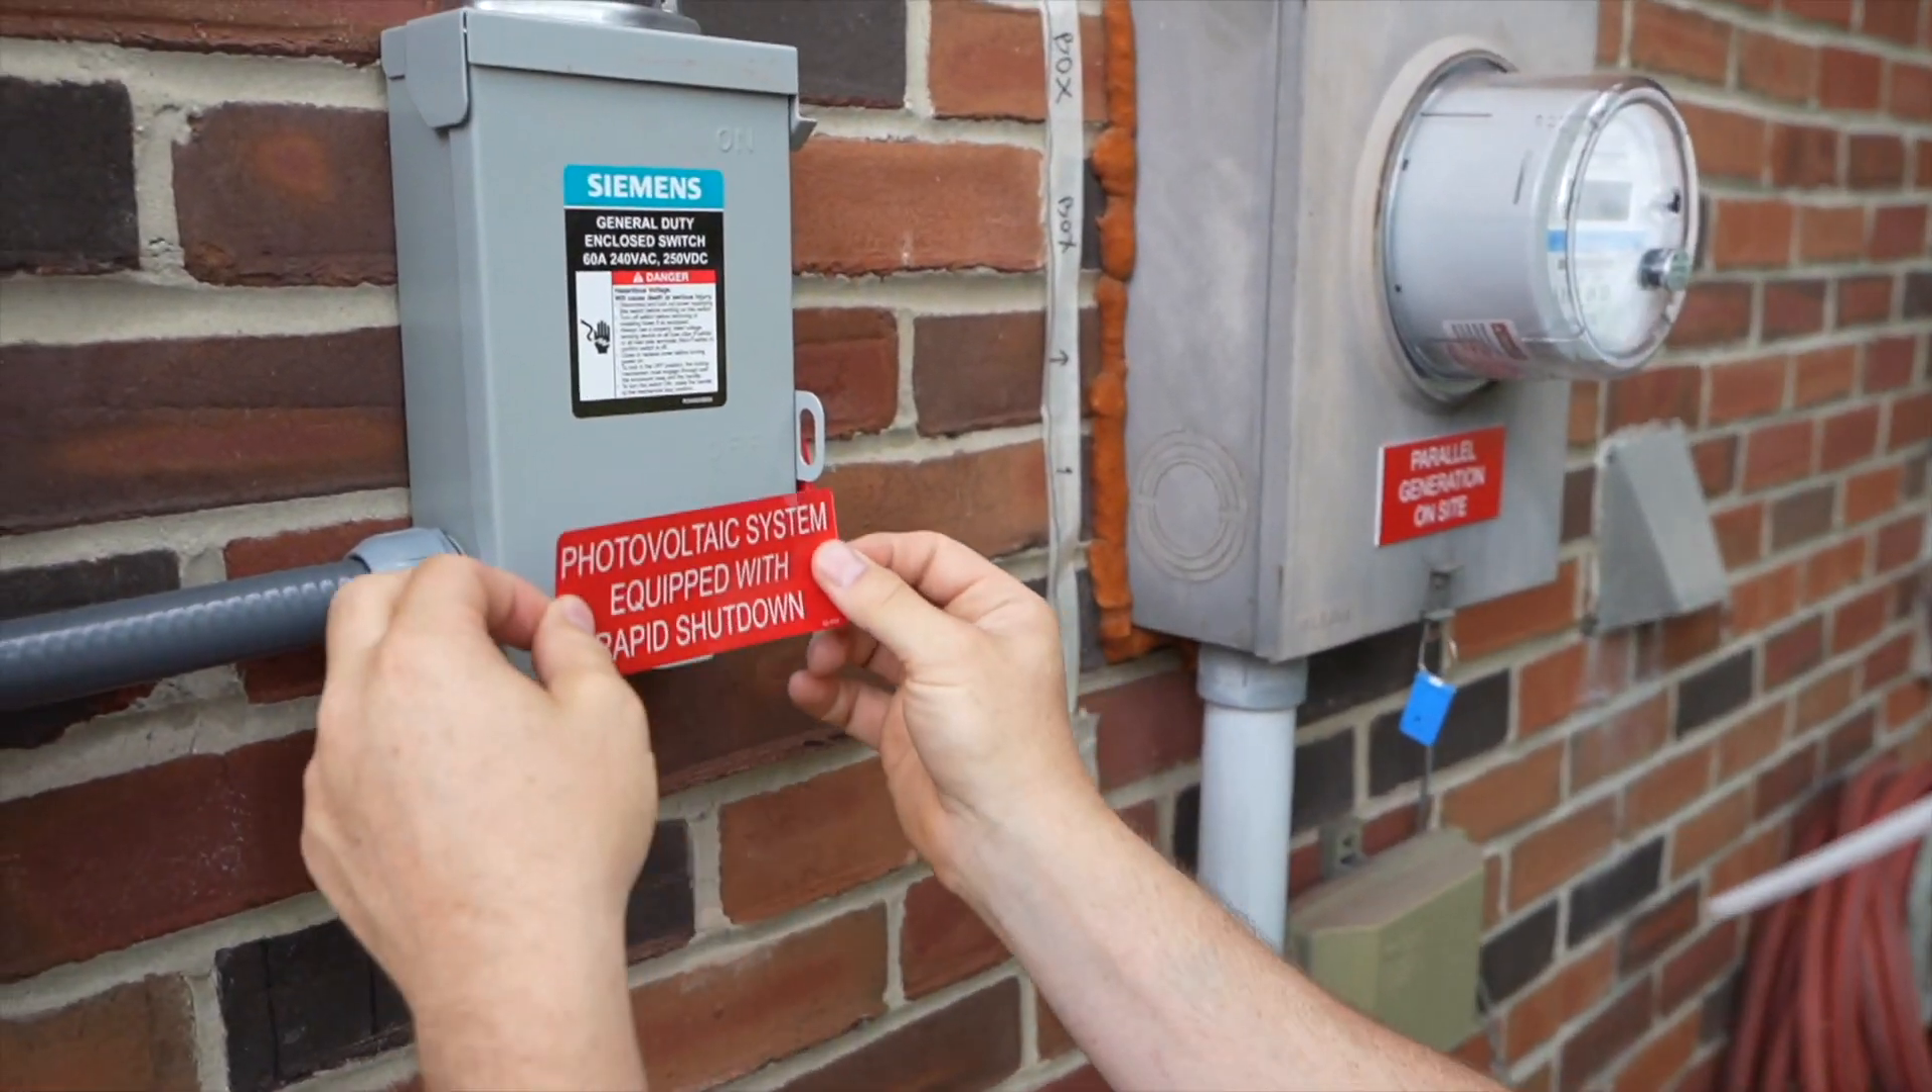And with everything connected and secured down, the last thing was to put on the safety stickers and wait for the inspector to come.